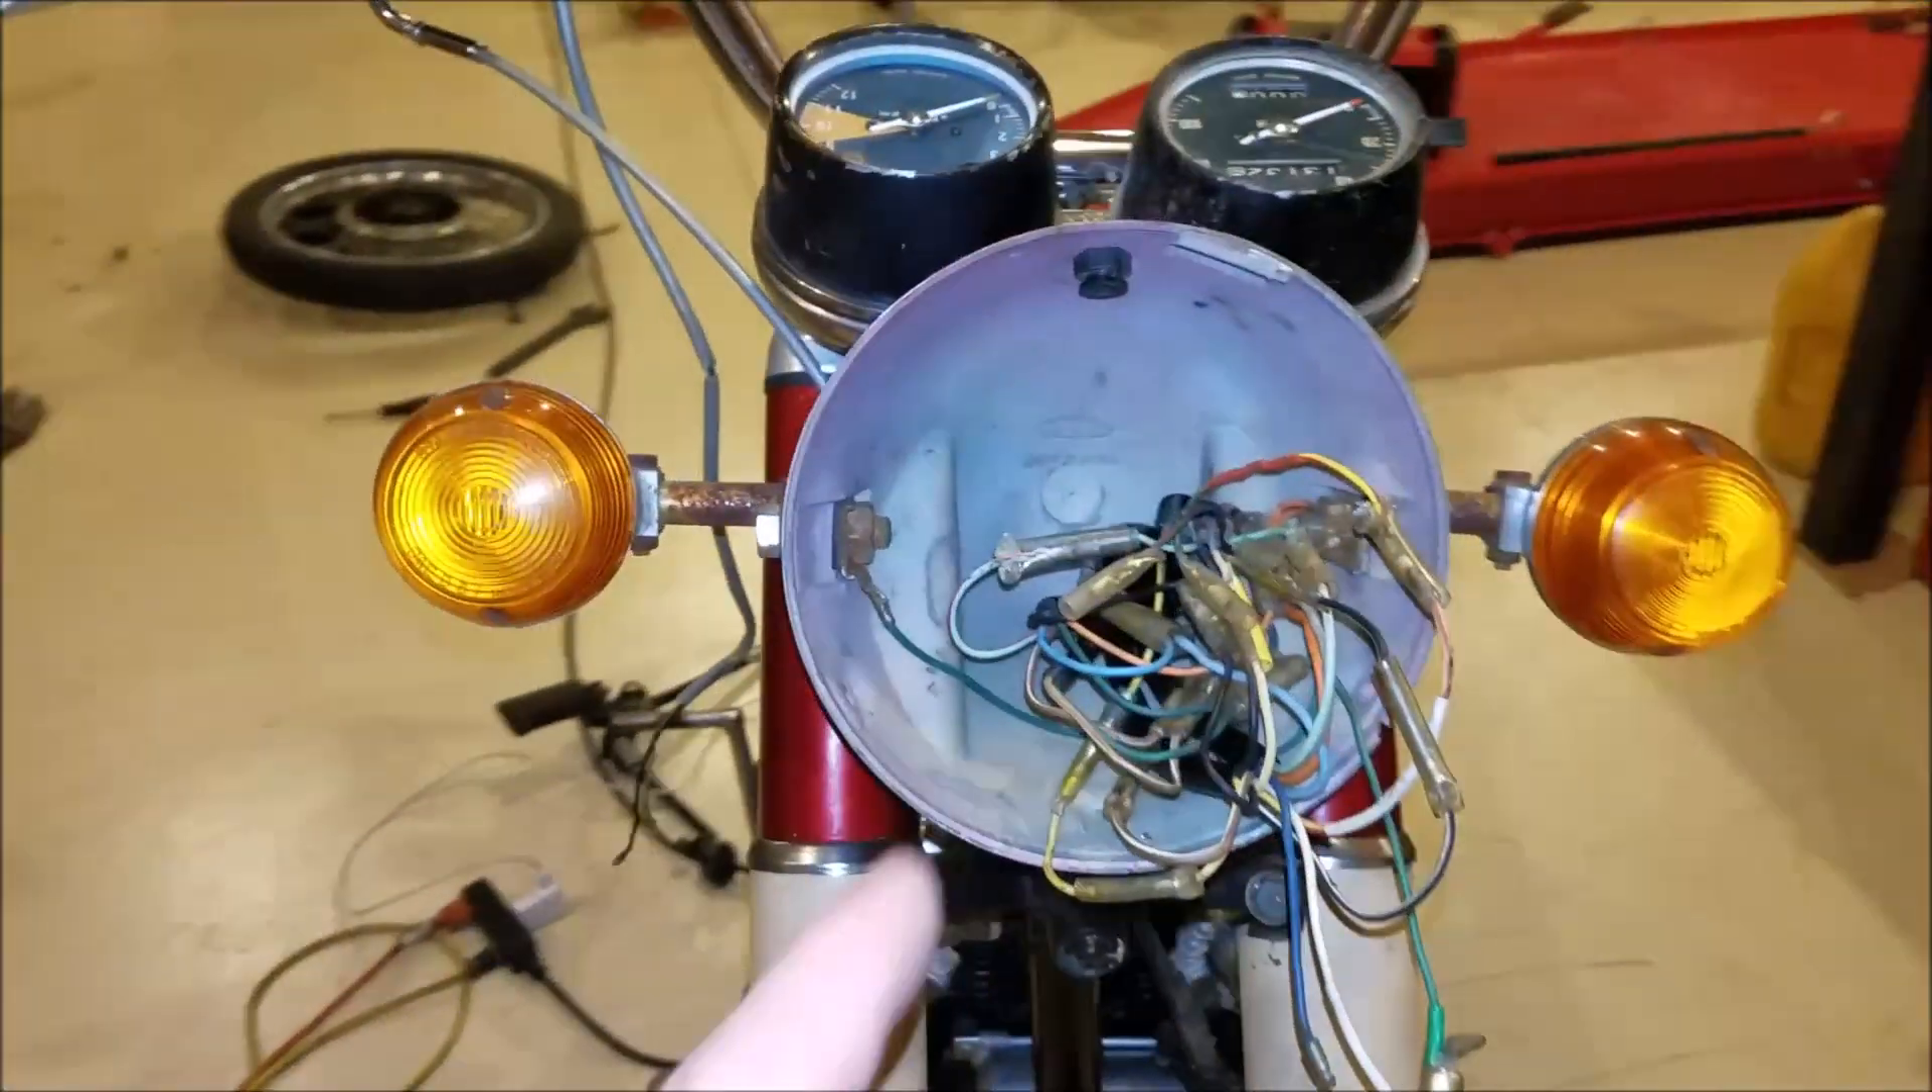So all this wiring now is done. I just got to put the headlight in.